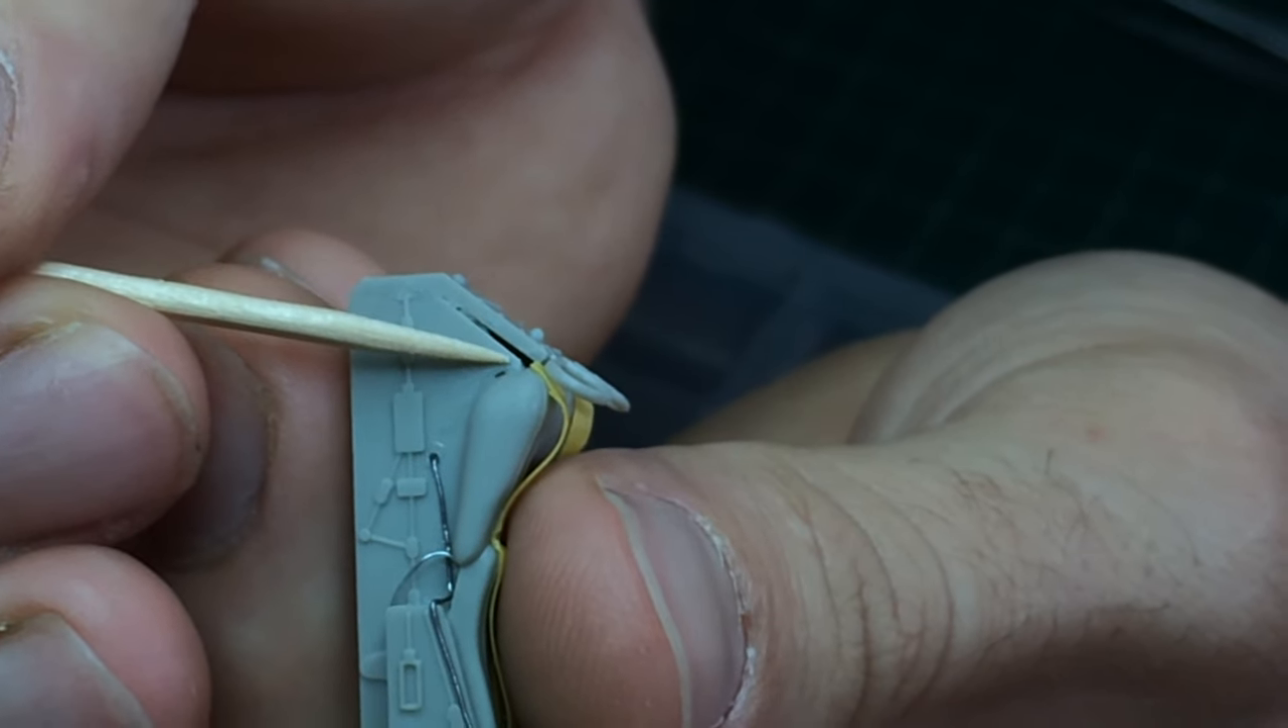So, uh, I mean, I glued this together and as you can see, there's a whole gap right there that I'm going to get rid of.